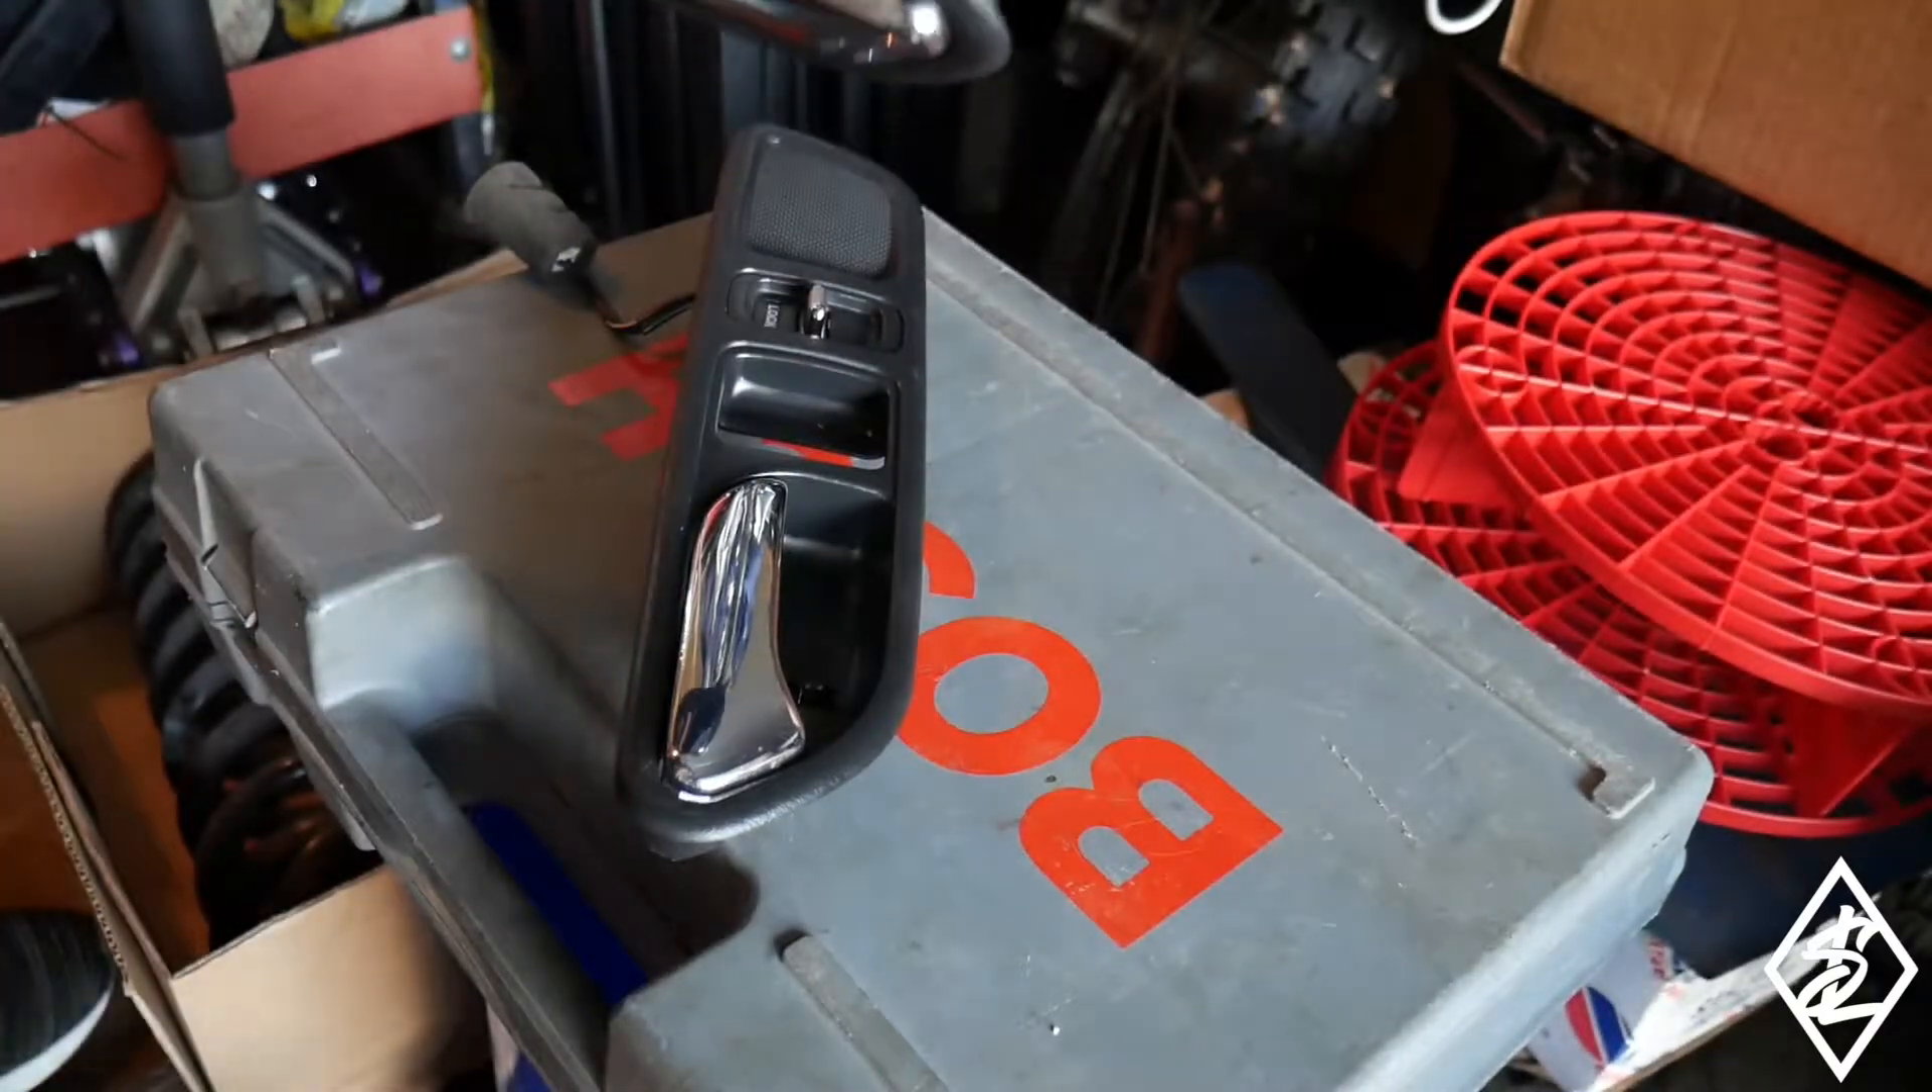Here's the handle is fully taken off of the door panel.